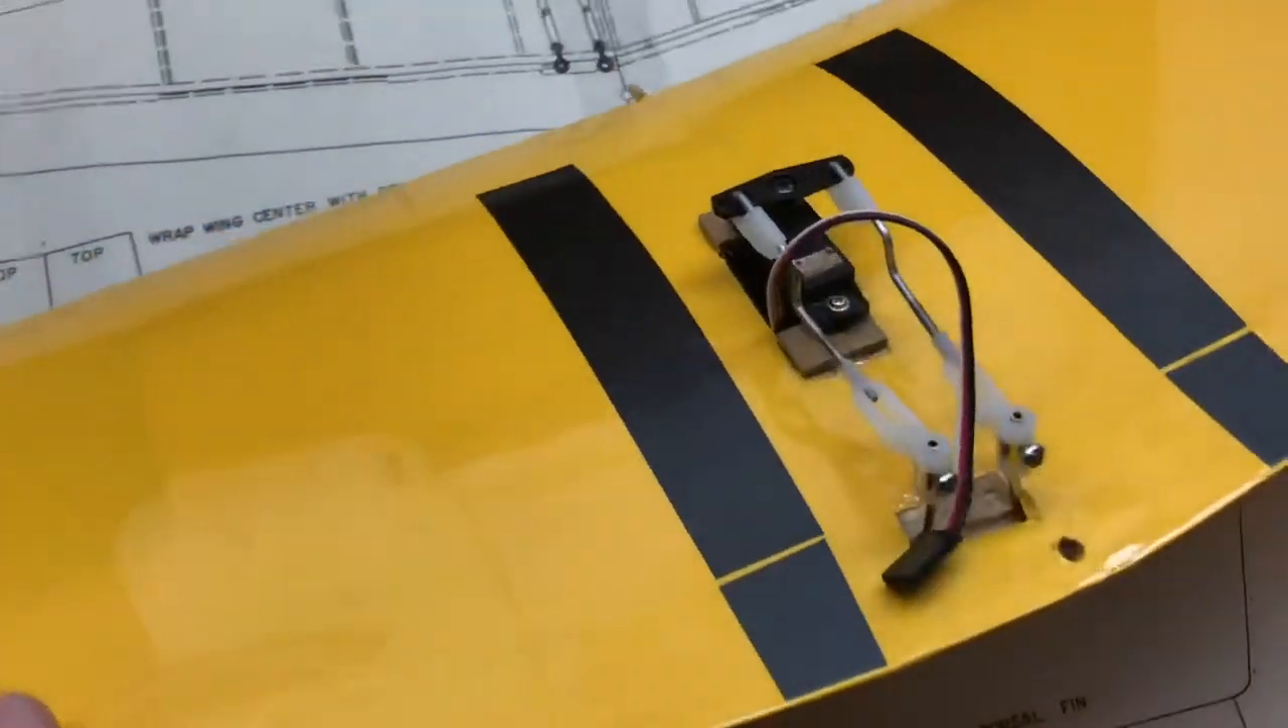Here's the constructed or finished wing and there's the aileron servo mounted in the wing as shown on the plans.